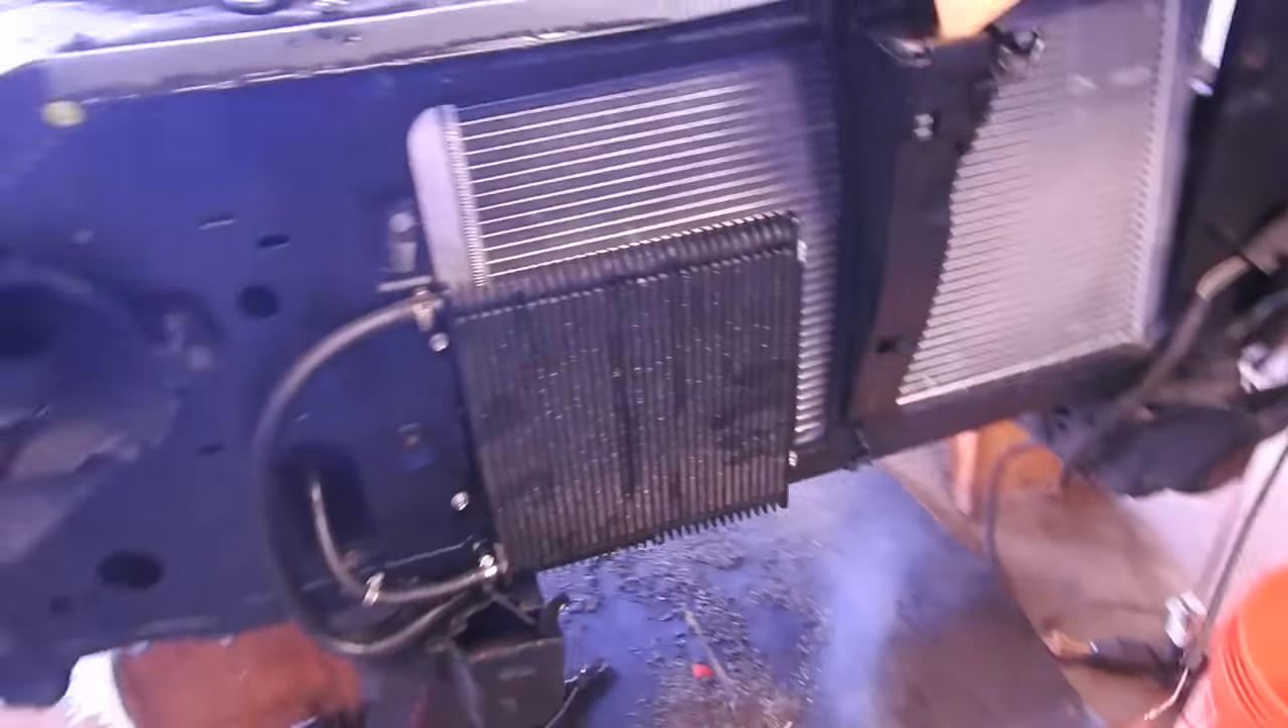I also picked up this transmission cooler got it installed last night.